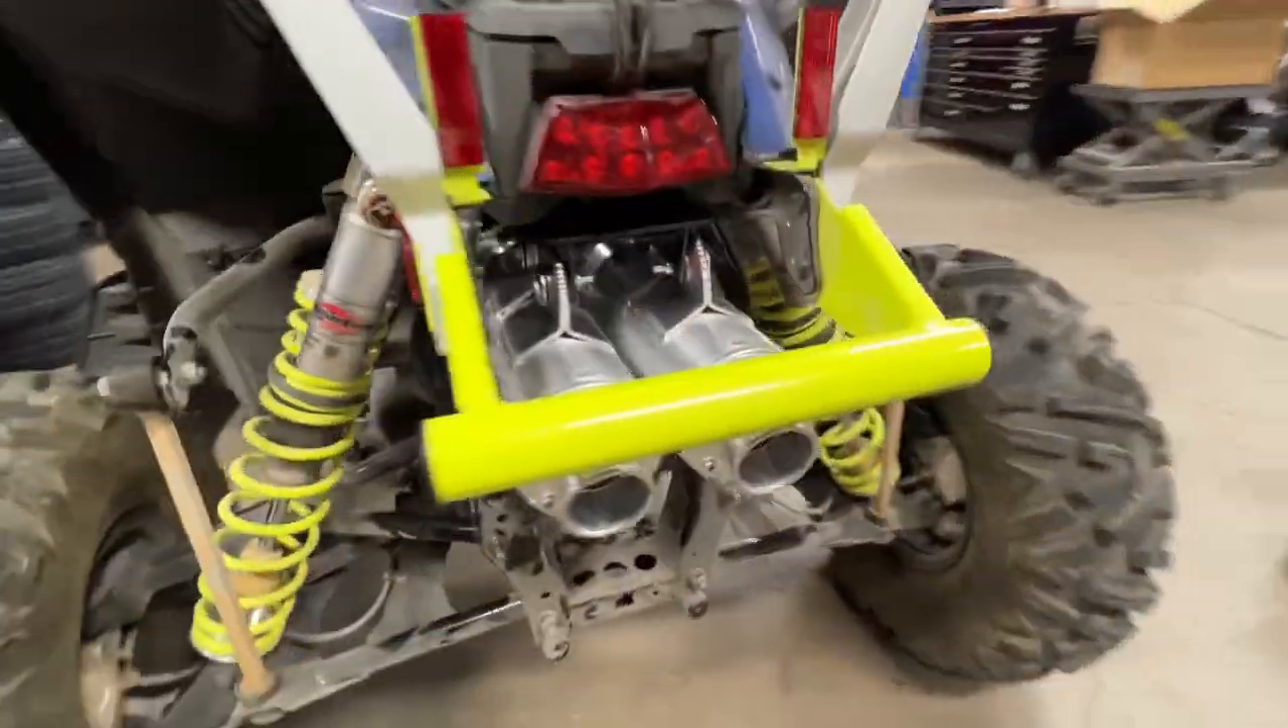So, you've got the exhaust on. Everything looks freaking awesome. I like it.